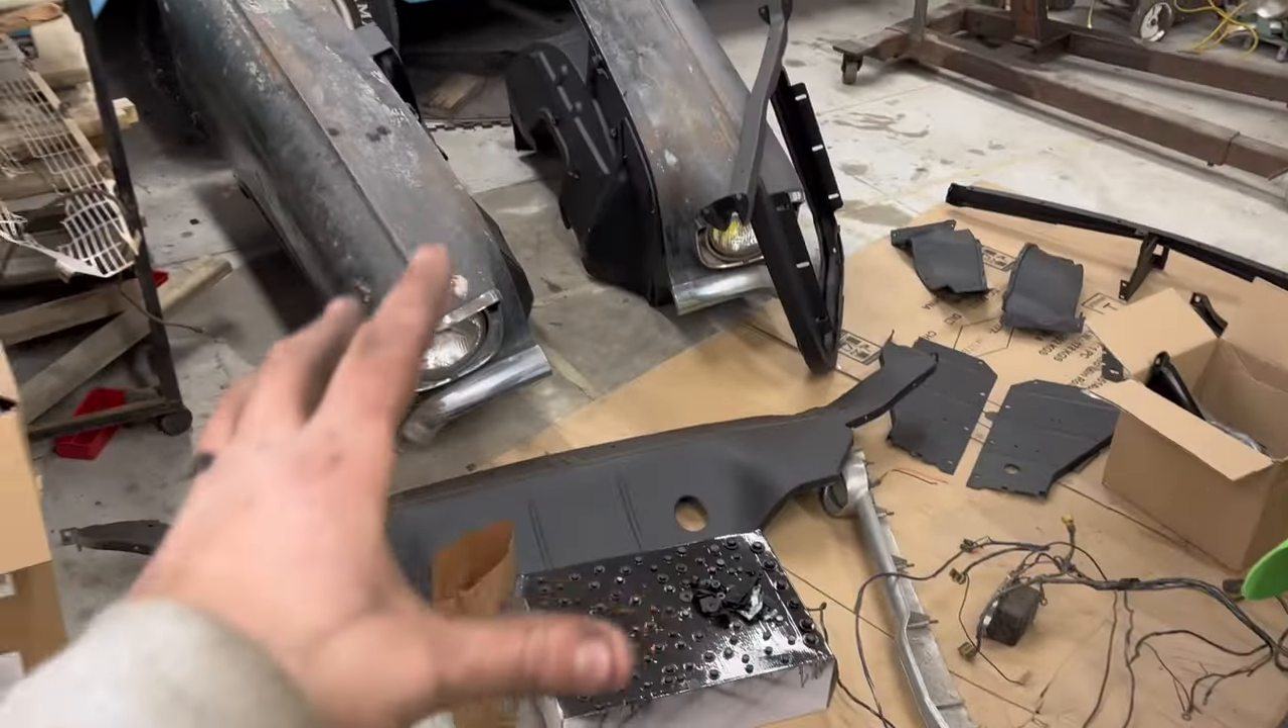So all these parts need to go on the car still.